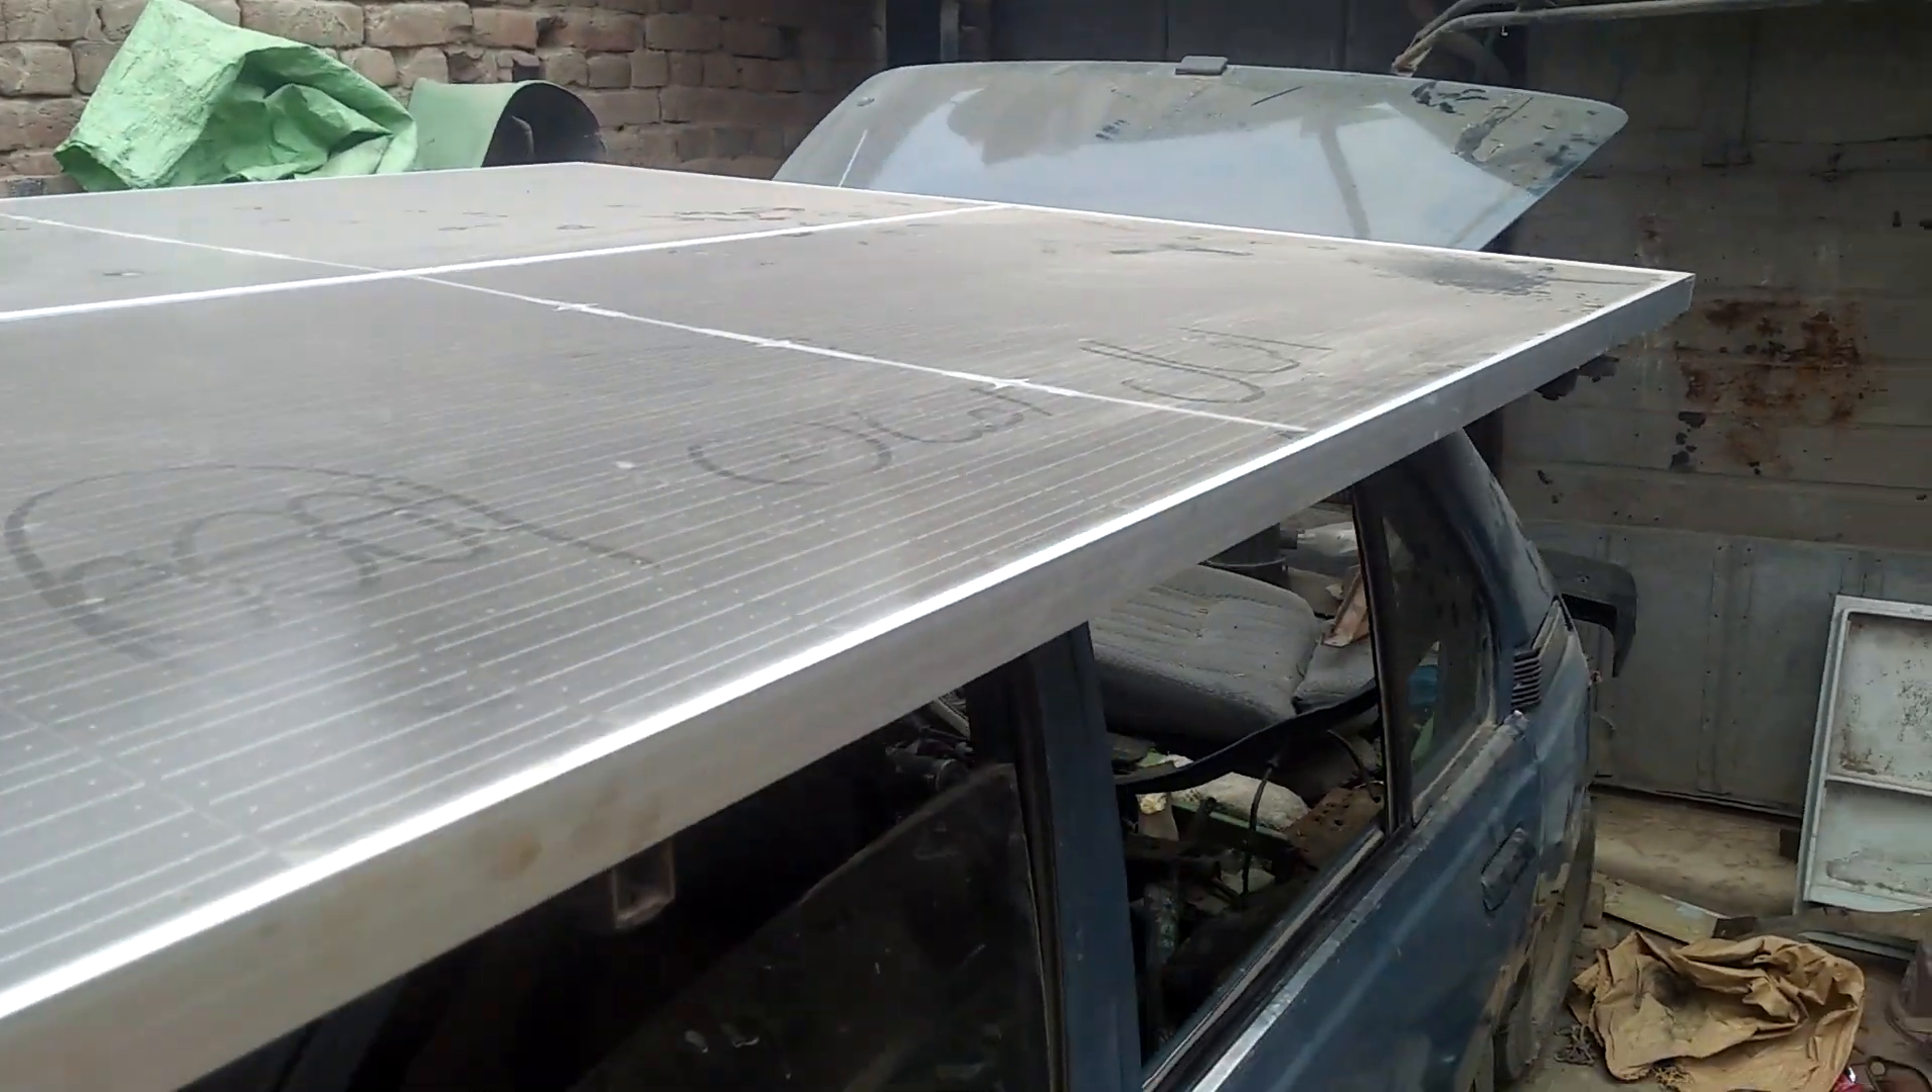میں نے گاڑی پہ دو سولر پینل جو ہیں ان کو لگا دیا ہوا ہے۔